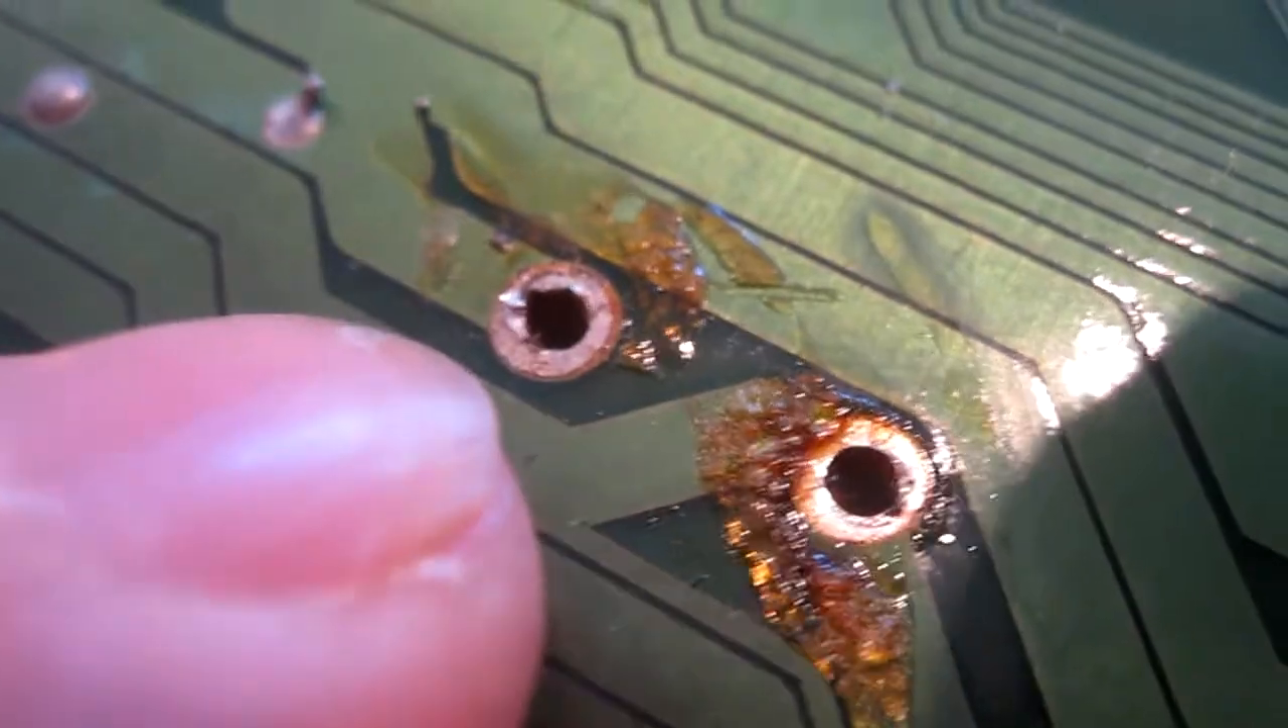Here's a close-up of the solder pads after they've been desoldered.